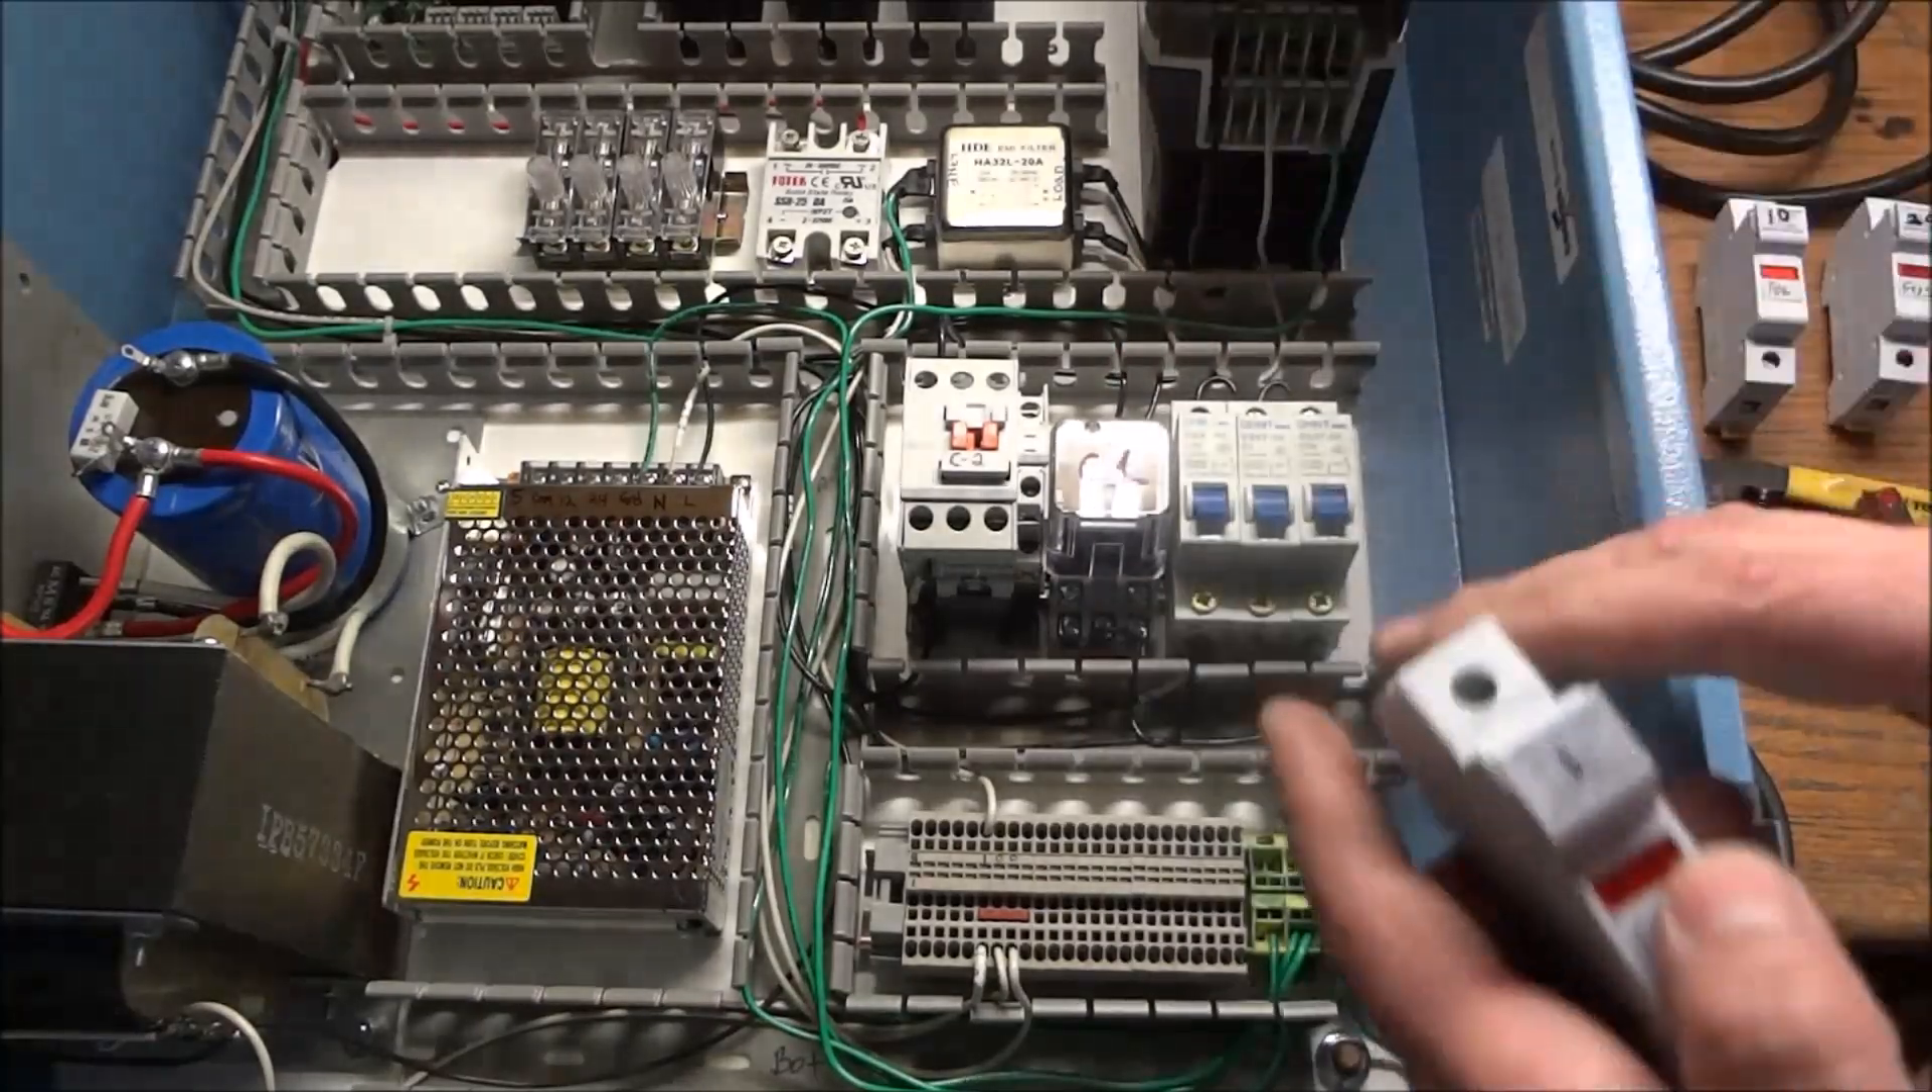Okay so now we've got our panel retrofitted with our new c1 contactor and circuit breakers instead of our fuses.